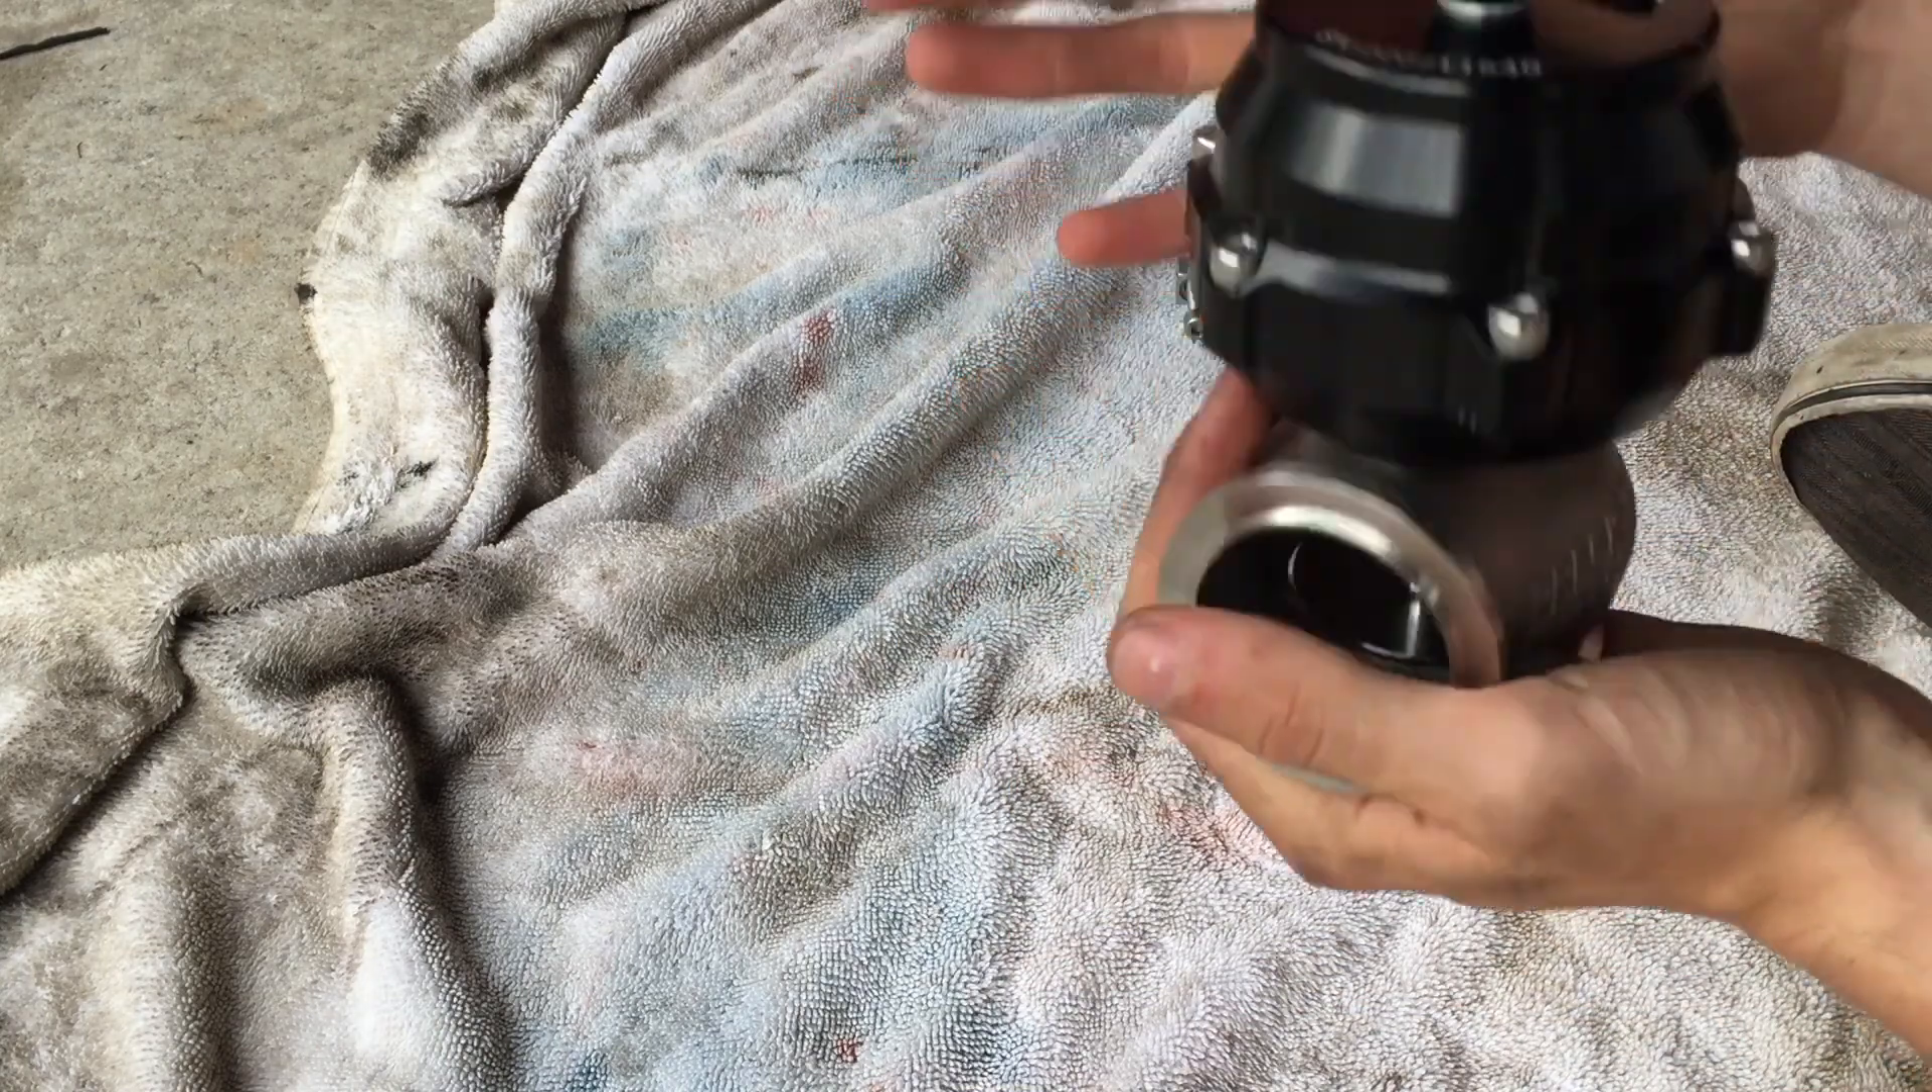So after much trouble, I would say we got the top on, it took two people, but it's the trials and tribulations that come along with higher boost levels.